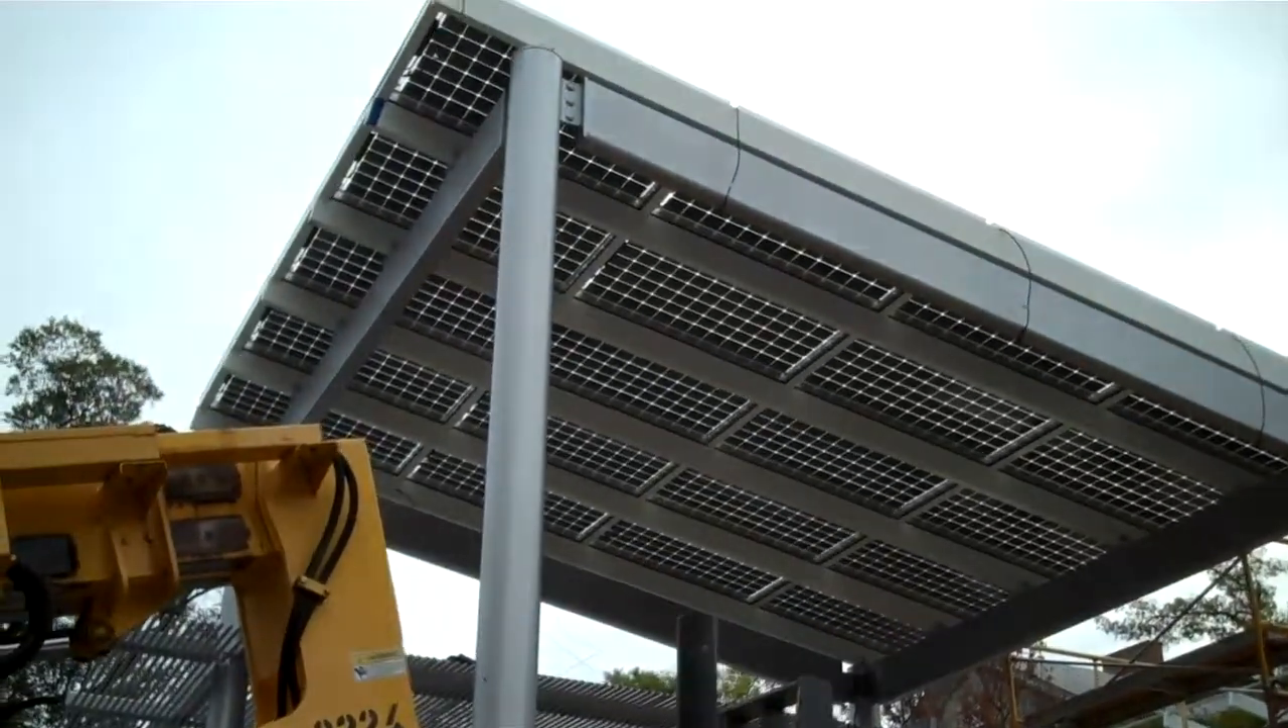You'll notice the panels are up on the top and the wiring still has to be done.